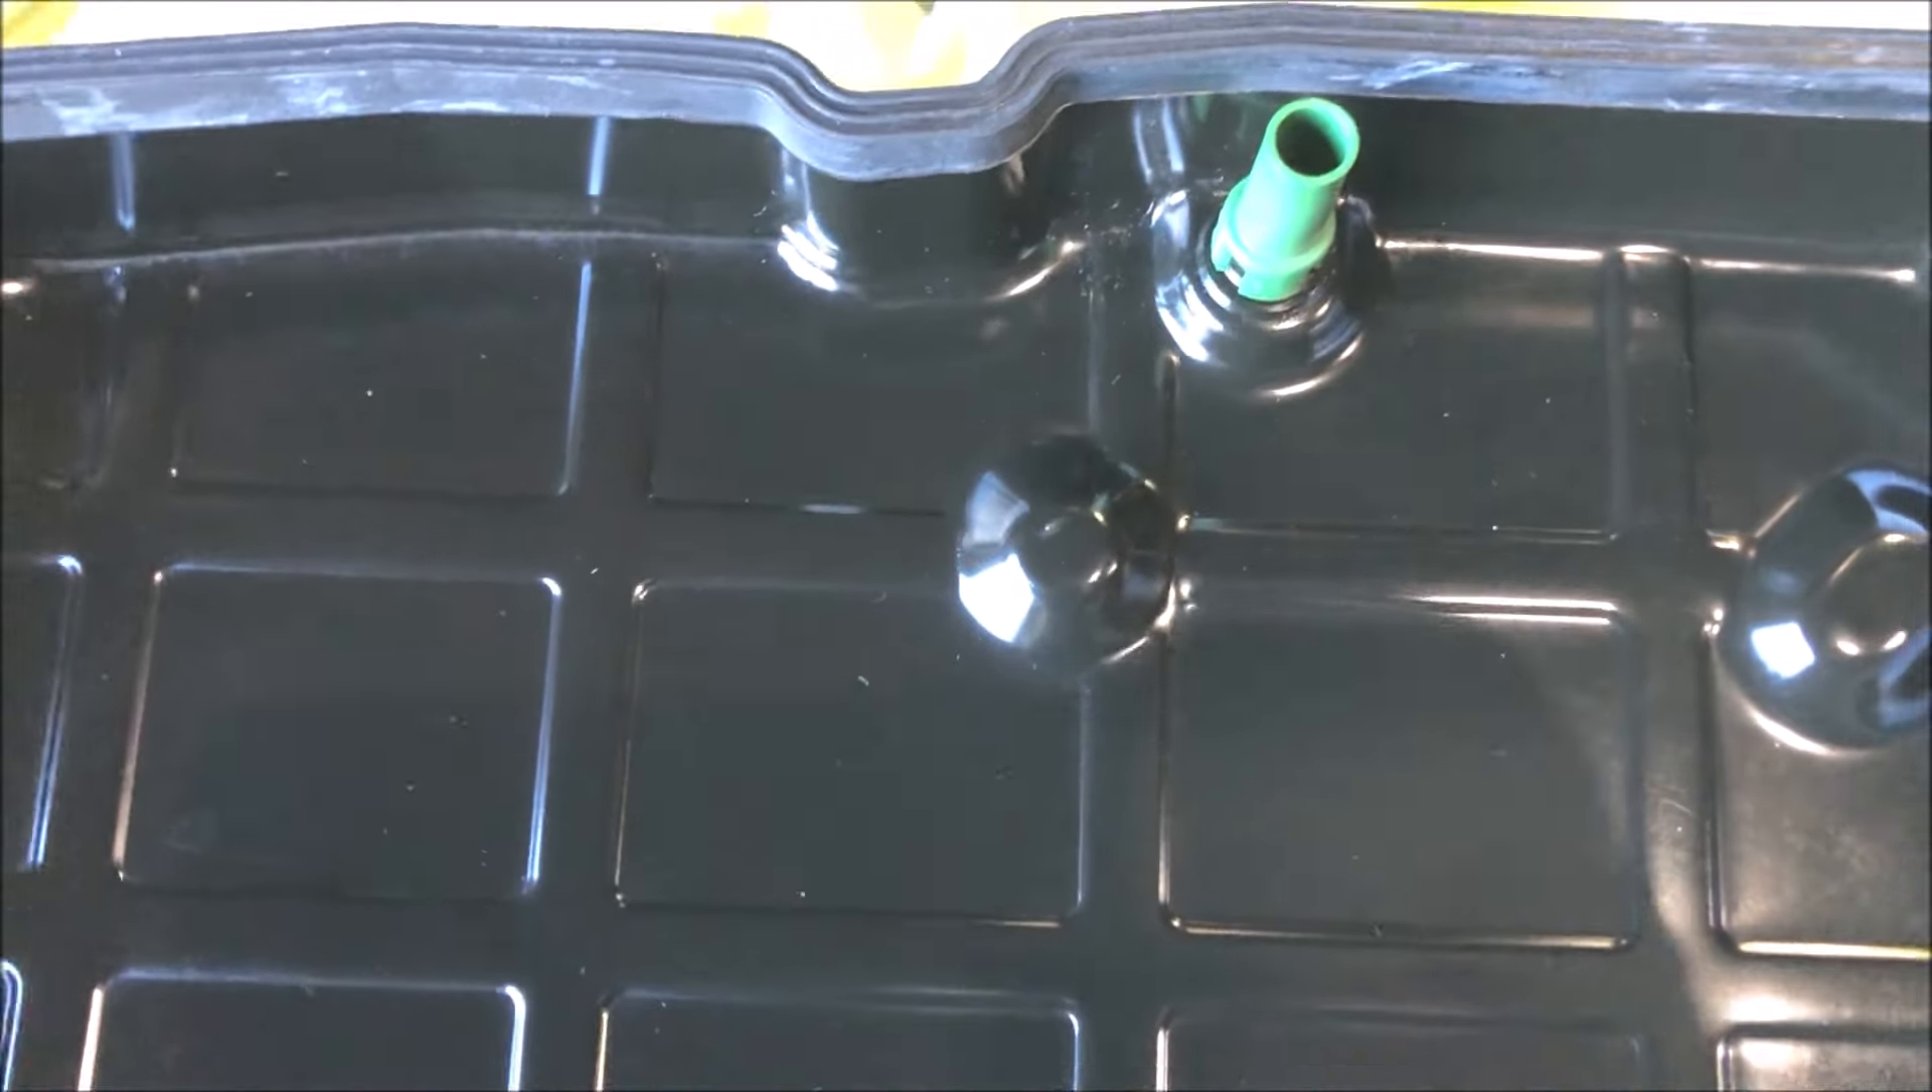The overflow pipe fits on there and that just snaps into place as well.